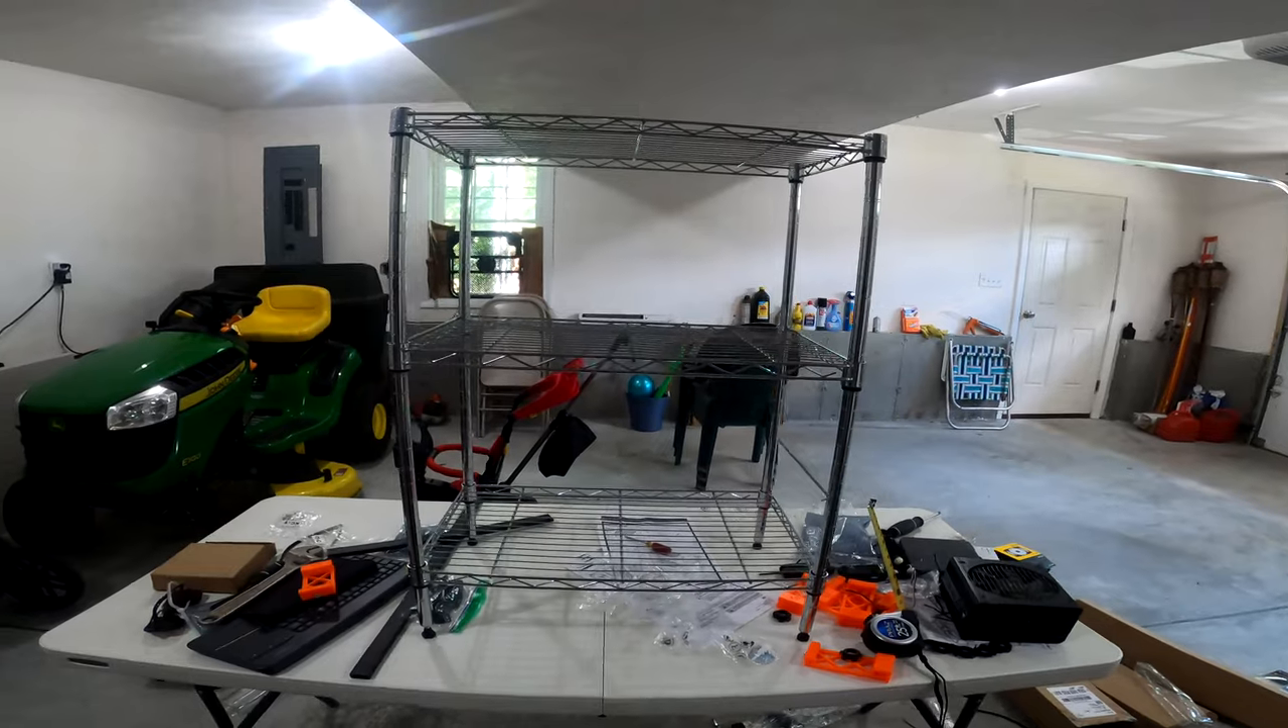All right guys so we got the wire rack shelf assembled now and it was a little bit of pain in the butt.